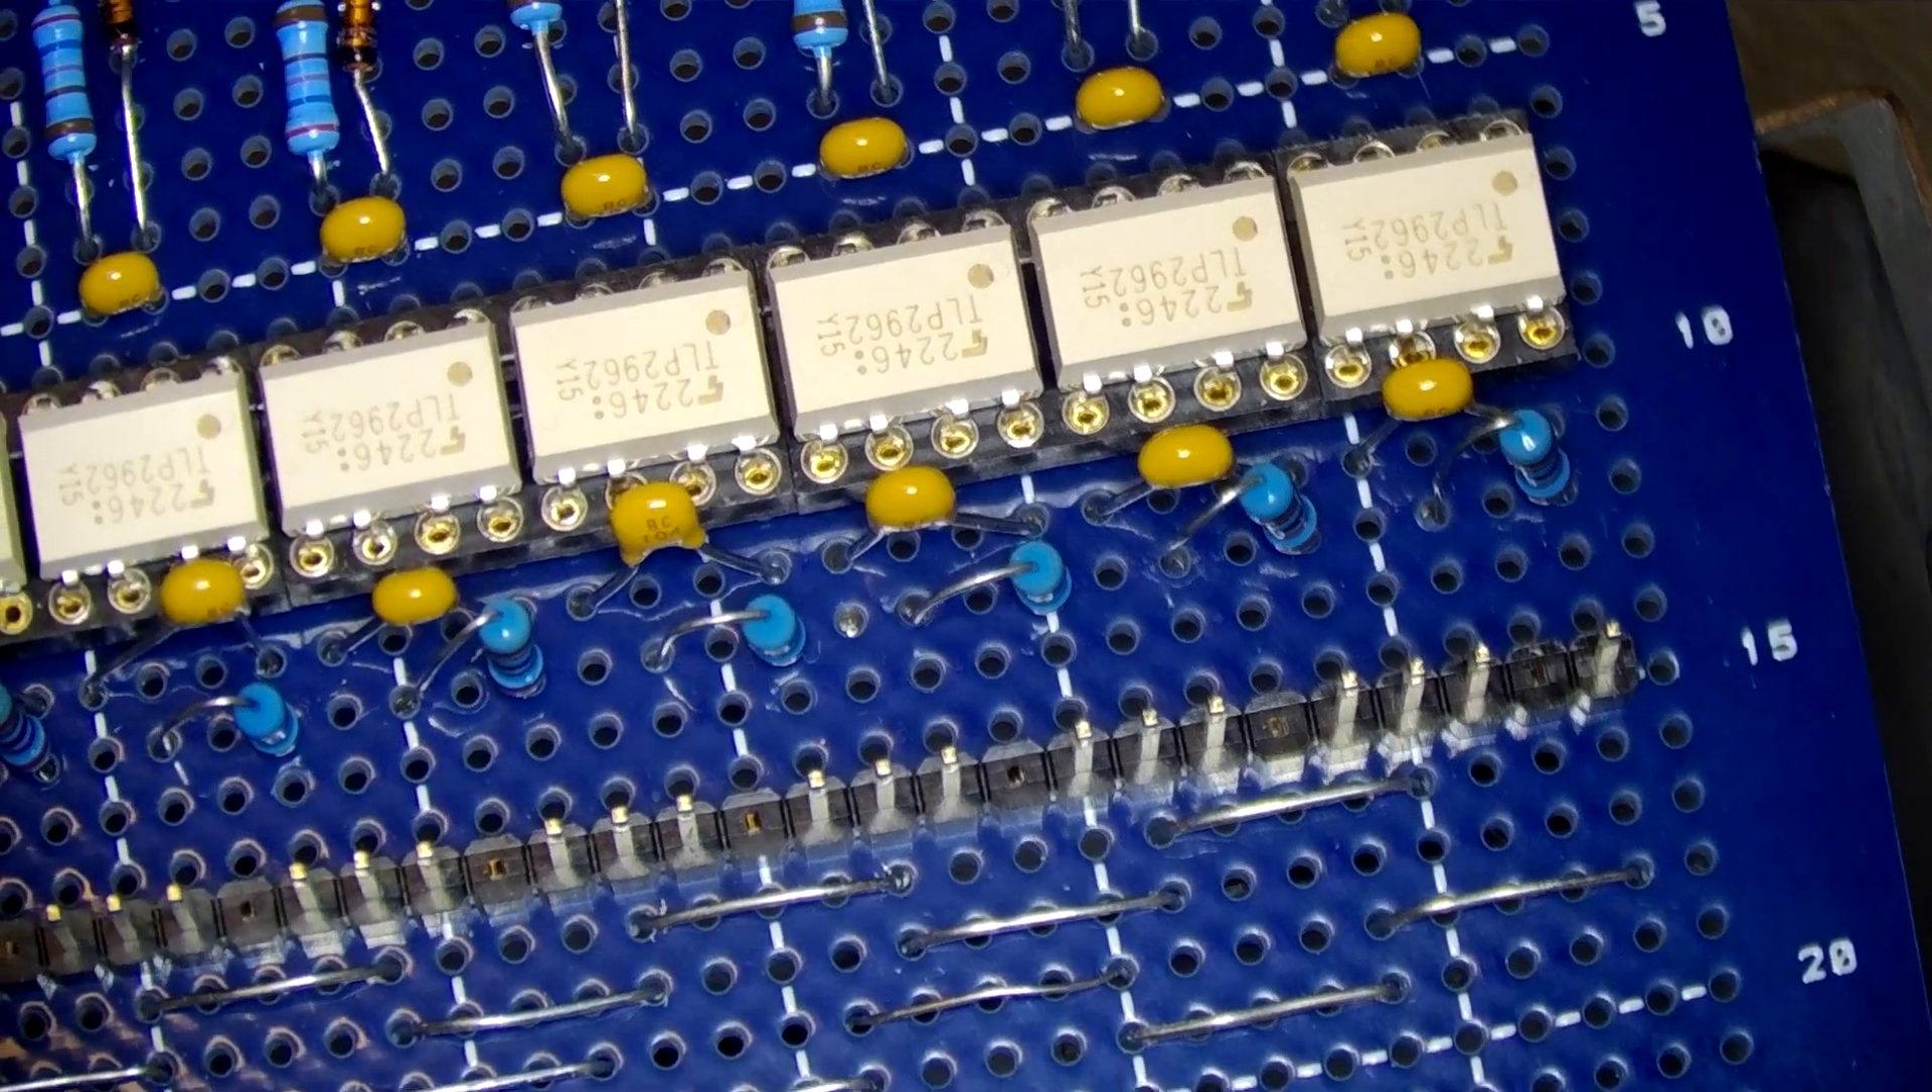So I added the connectors and I added some wires which basically are two lines for ground and 3 .3 volts.